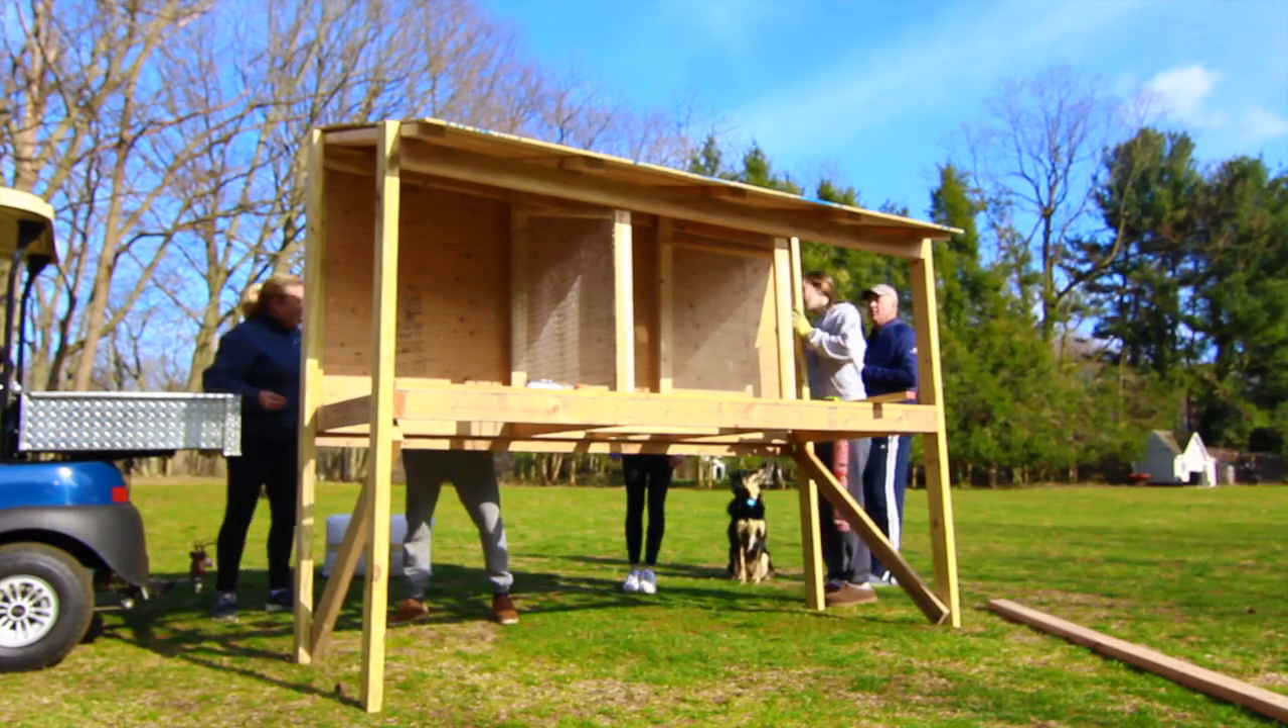Here we're a day later, the roof is on, the back is up, and the troops are out all helping, pitching in.